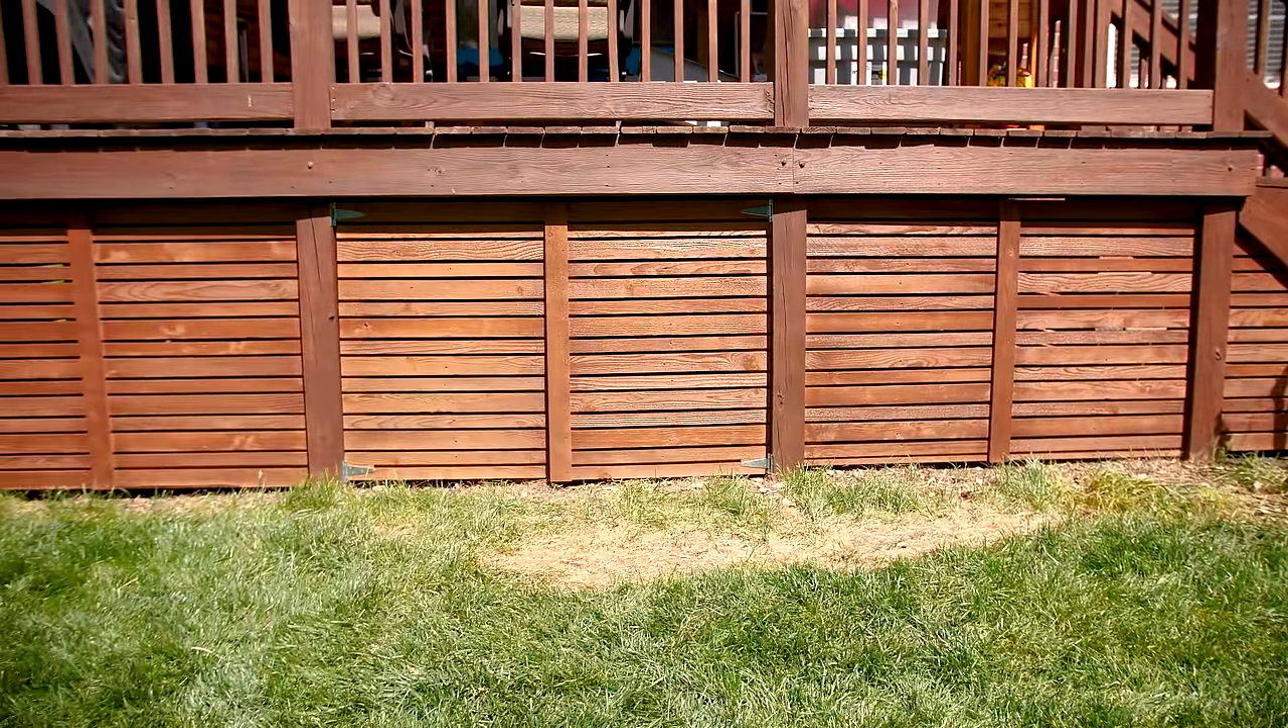I just finished enclosing the area under my deck and it looks great.